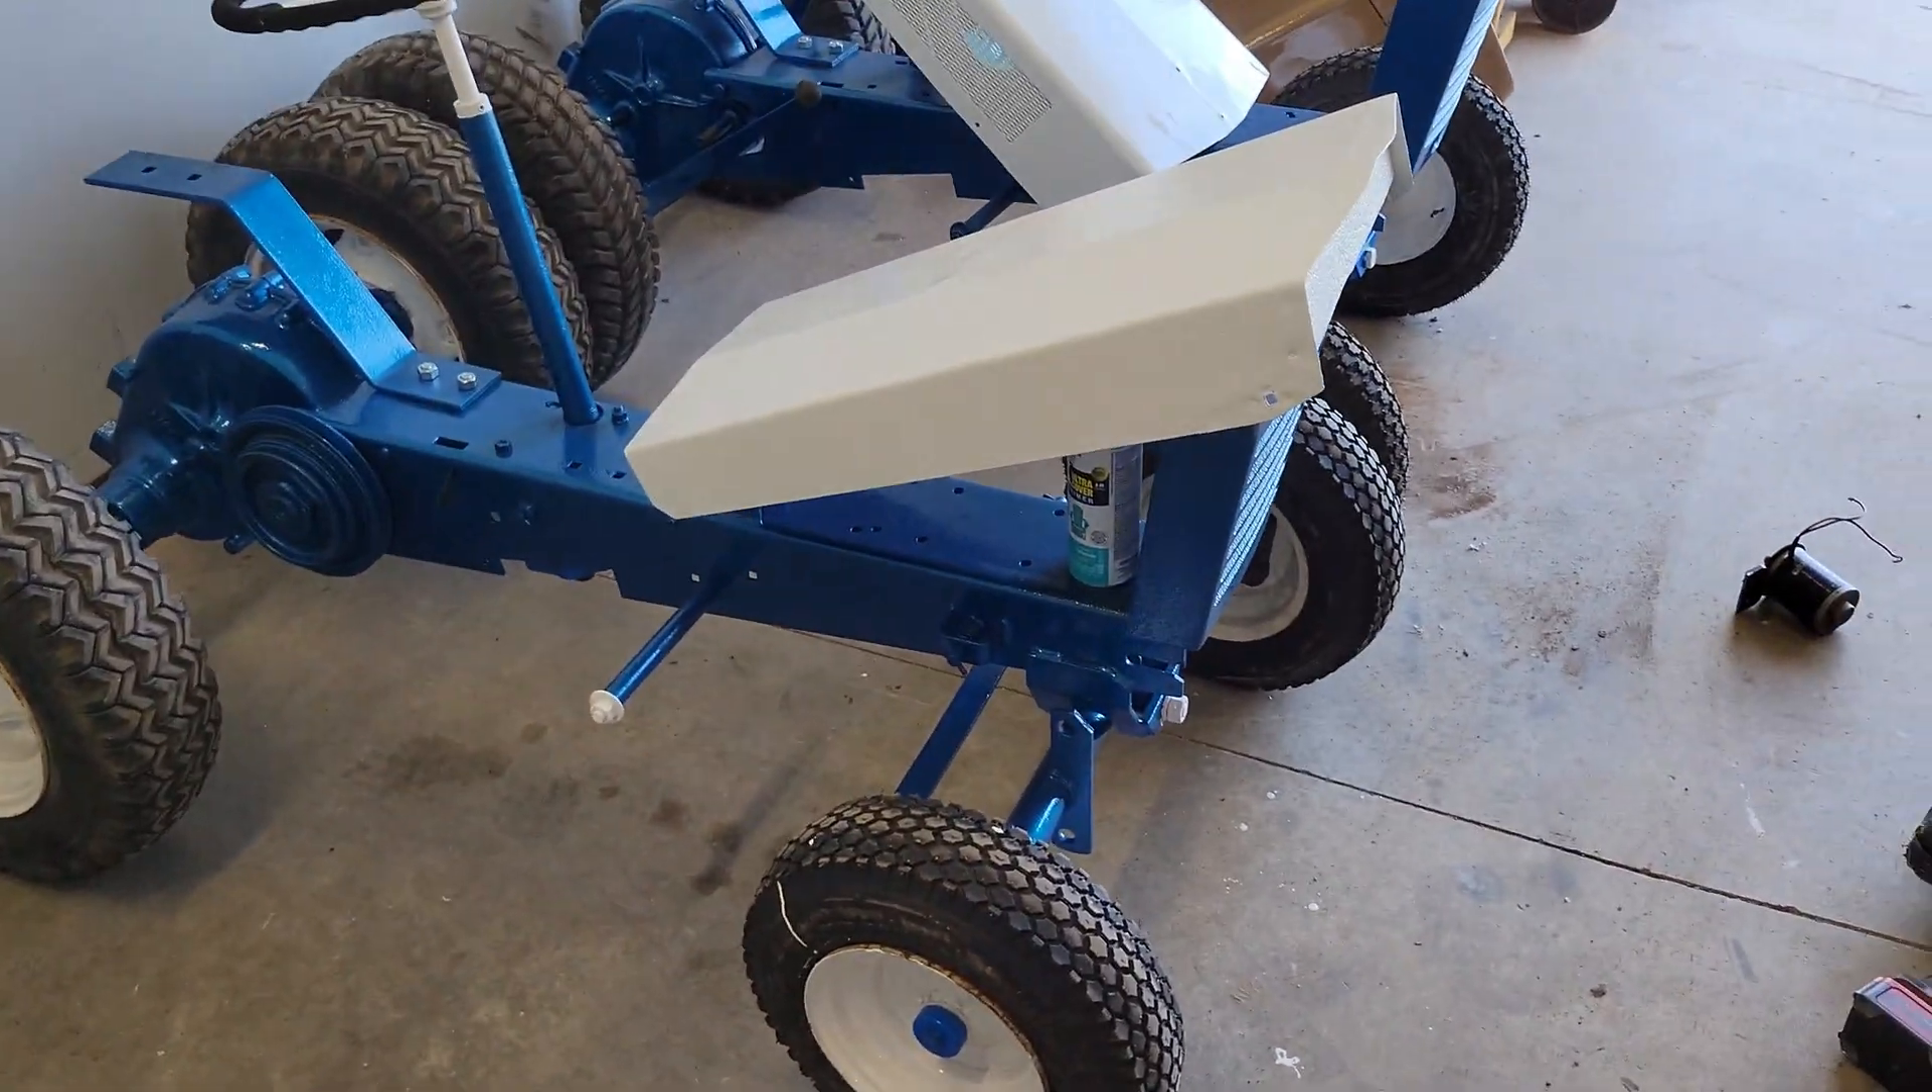So i did get that uh suburban 600 on all four wheels.